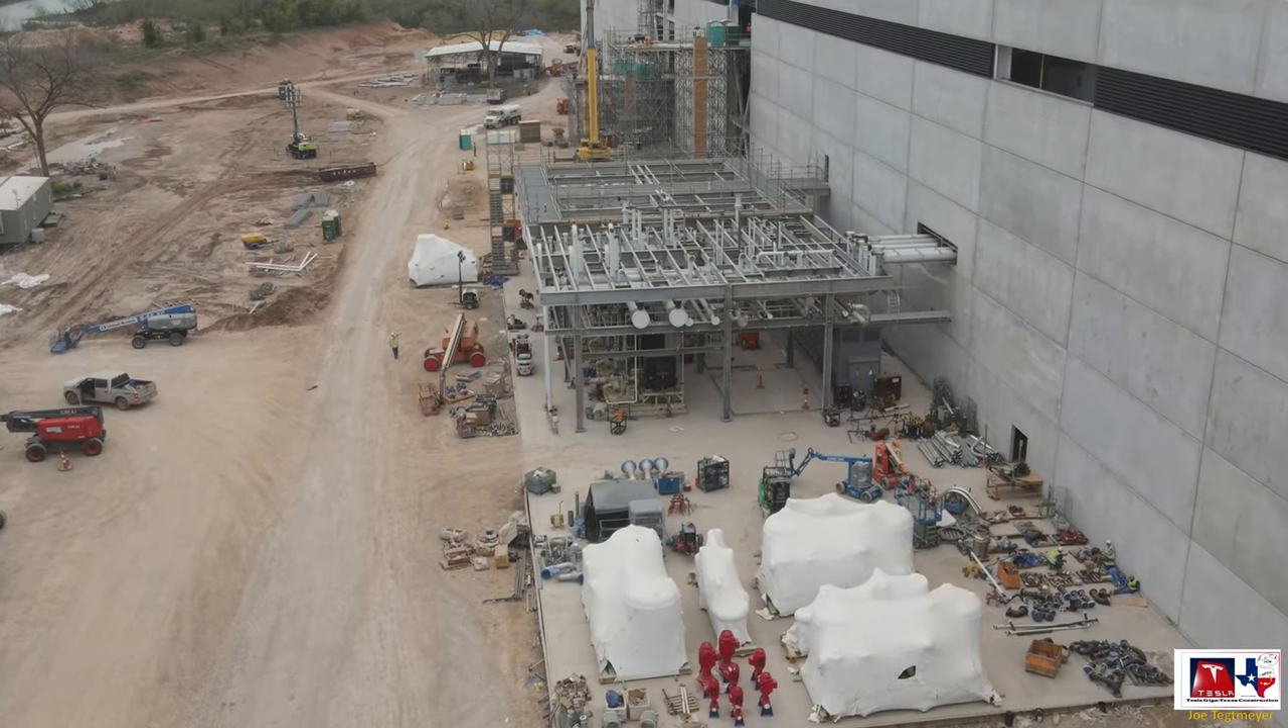Over here on the galvanized steel structure we see these large components wrapped in plastic still waiting for installation.